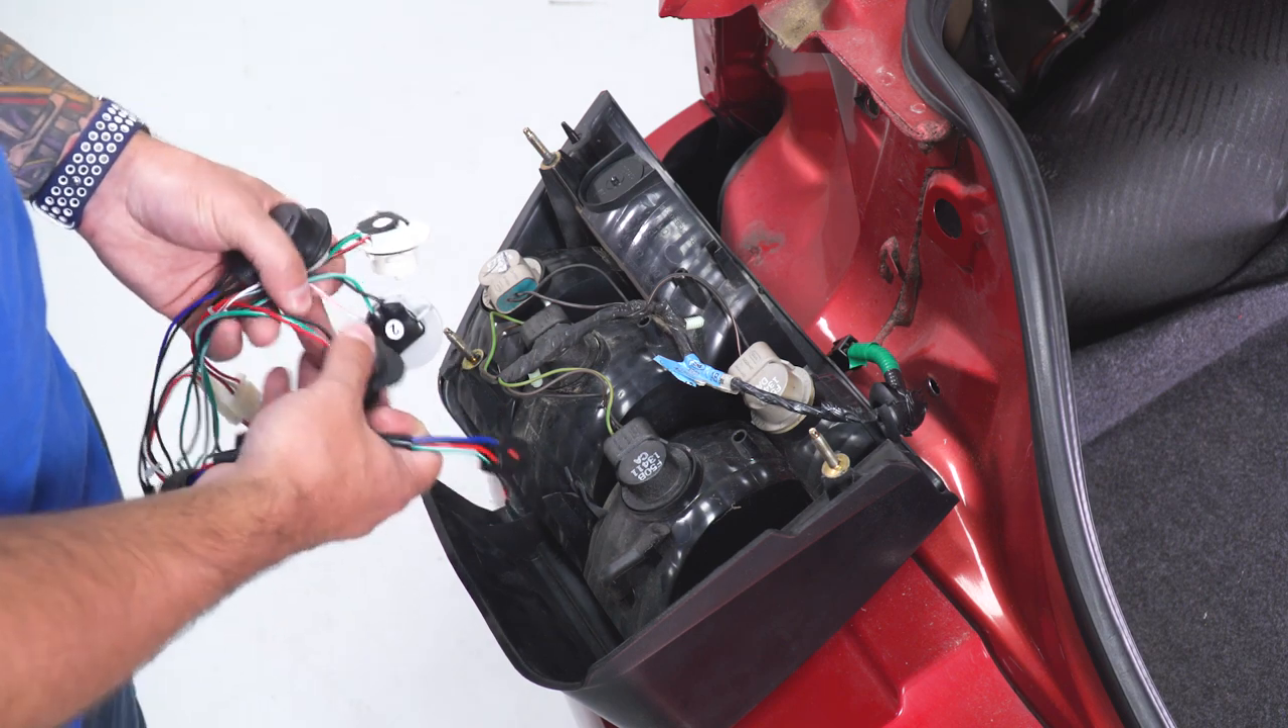So now we're looking at the back of our tail light, factory harness still installed with our bulbs, and I'm holding our Raxiom sequential harness.